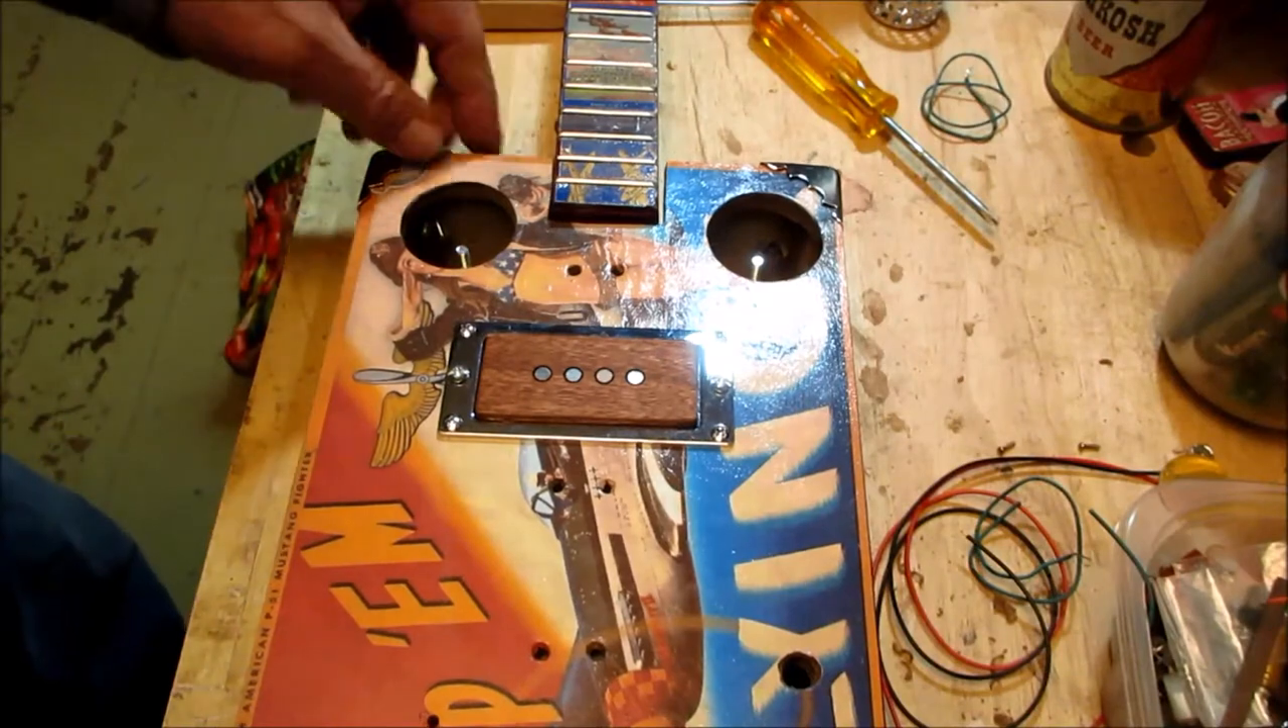Okay there we go we got the coil on.